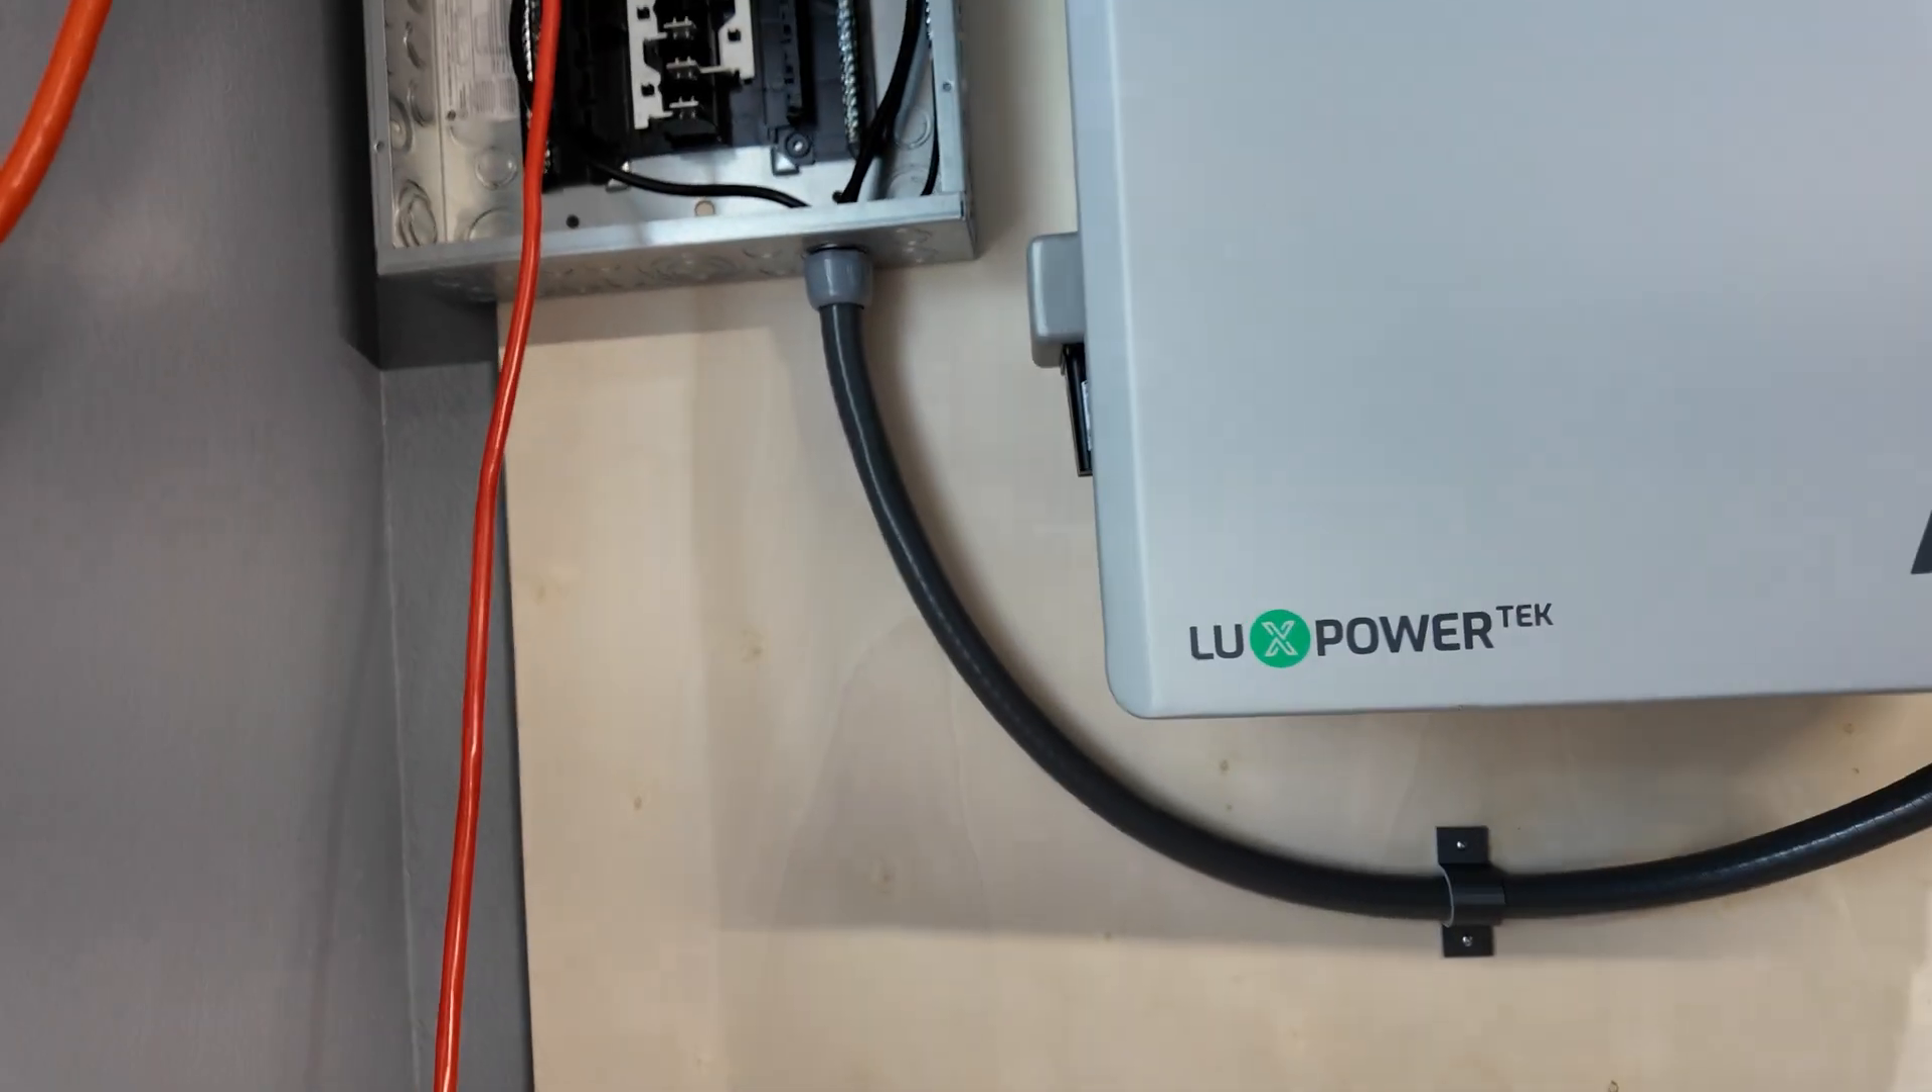We got our main conduit to our distribution panel all done with our four gauge wire.